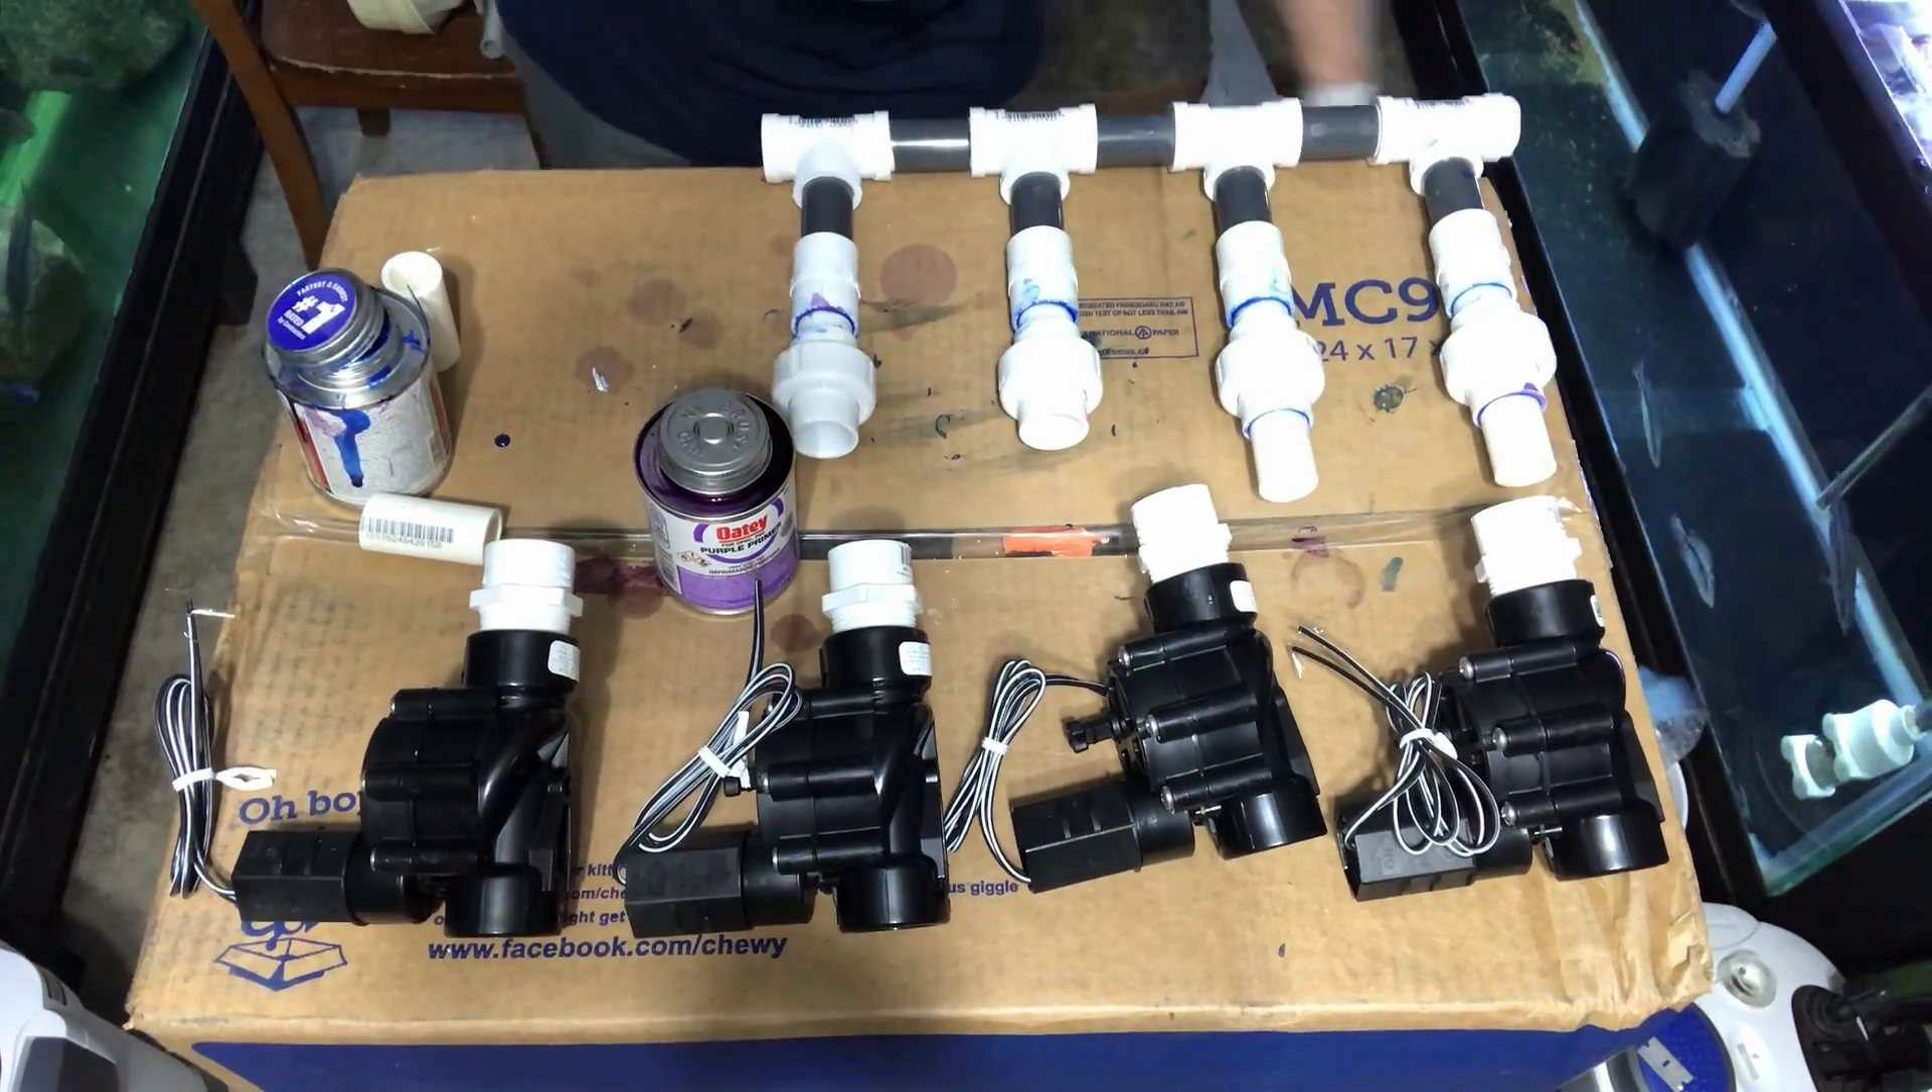If you take a look at the sprinkler valves, you can see that I have the adapters already attached. Now the sprinkler valves were one inch. So I had to get a three quarter inch slip adapter that went to a one inch thread.